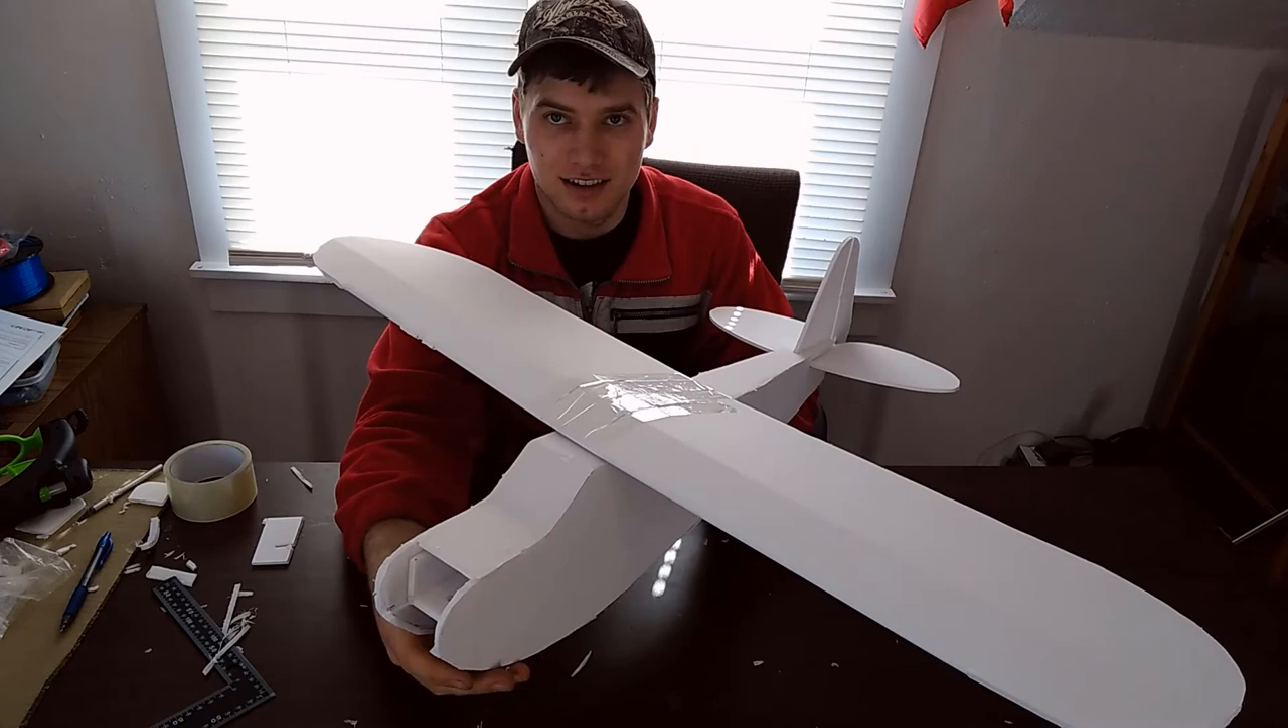But I don't actually have a firewall yet.